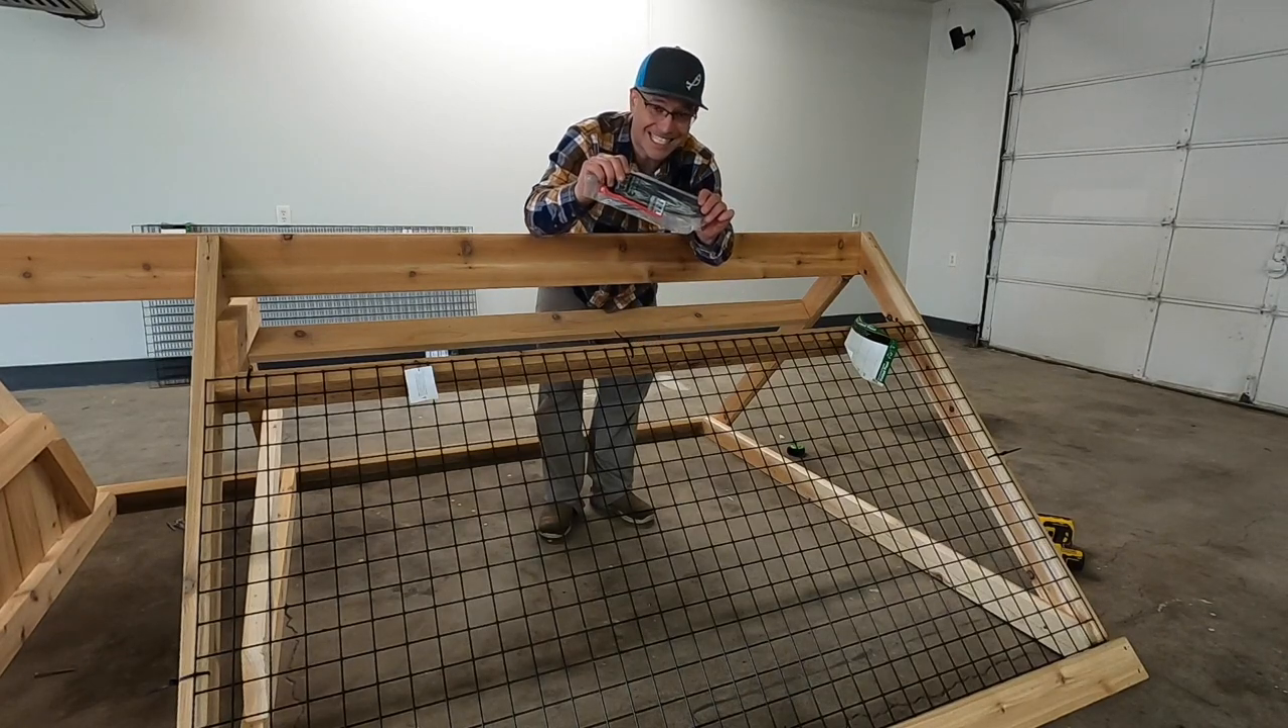I have temporarily placed this welded panel onto our frame. I'm using zip ties.